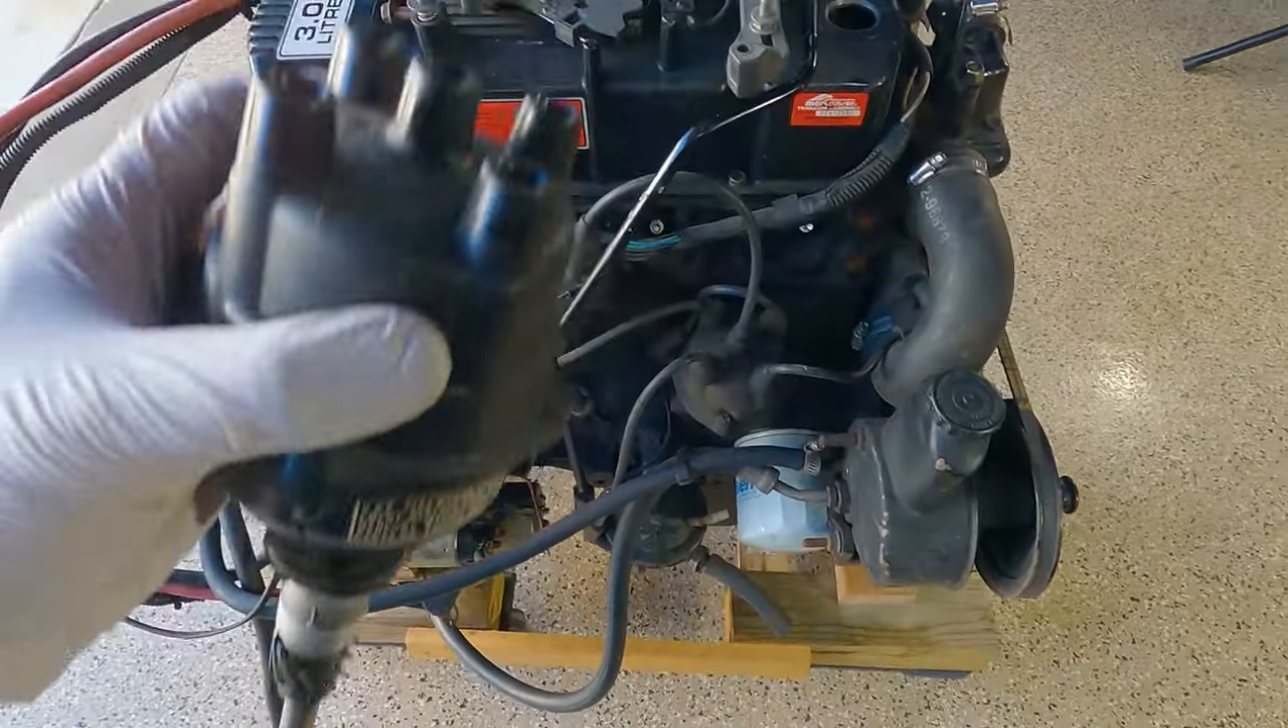I've got the distributor out of the old engine.